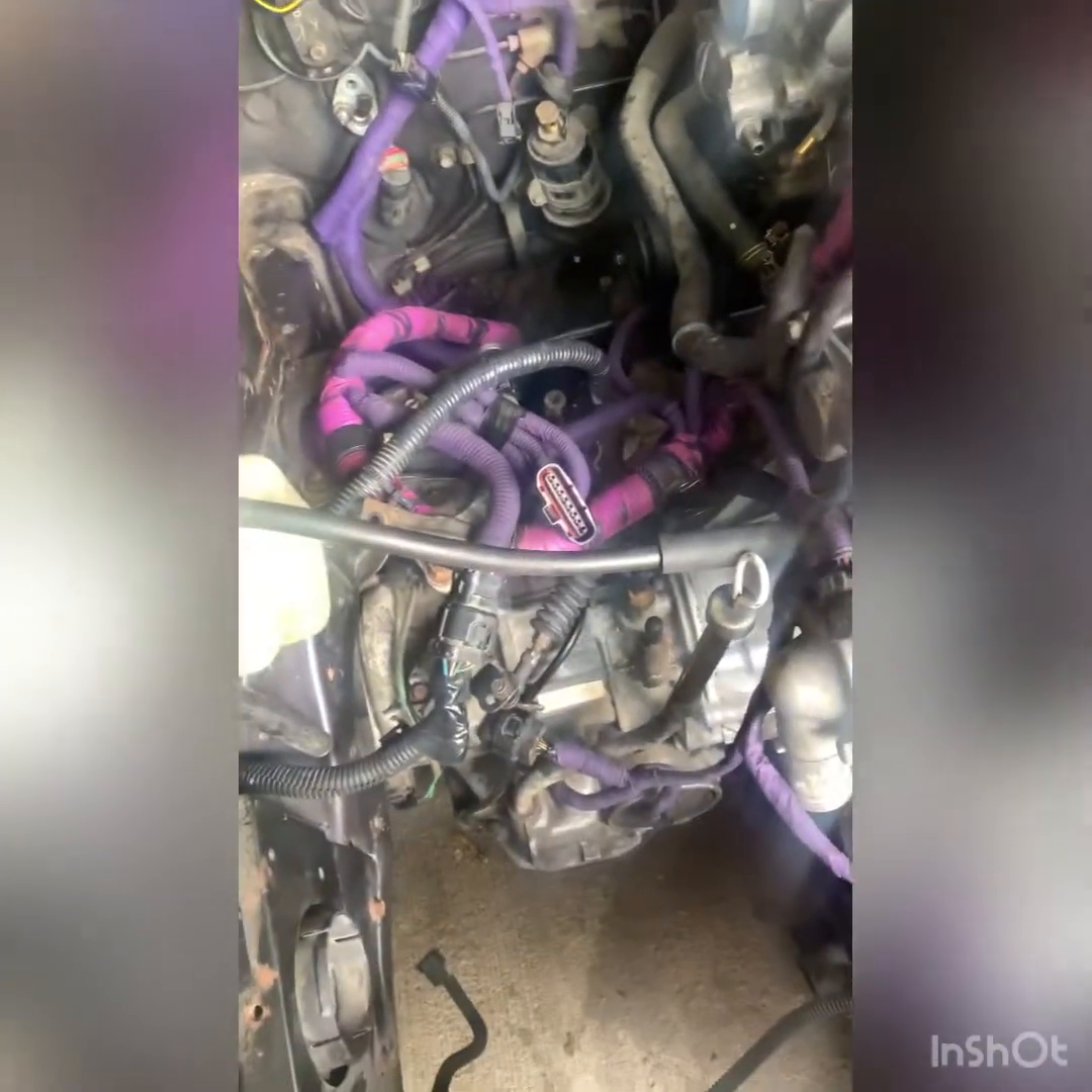I got a lot of the wiring in.